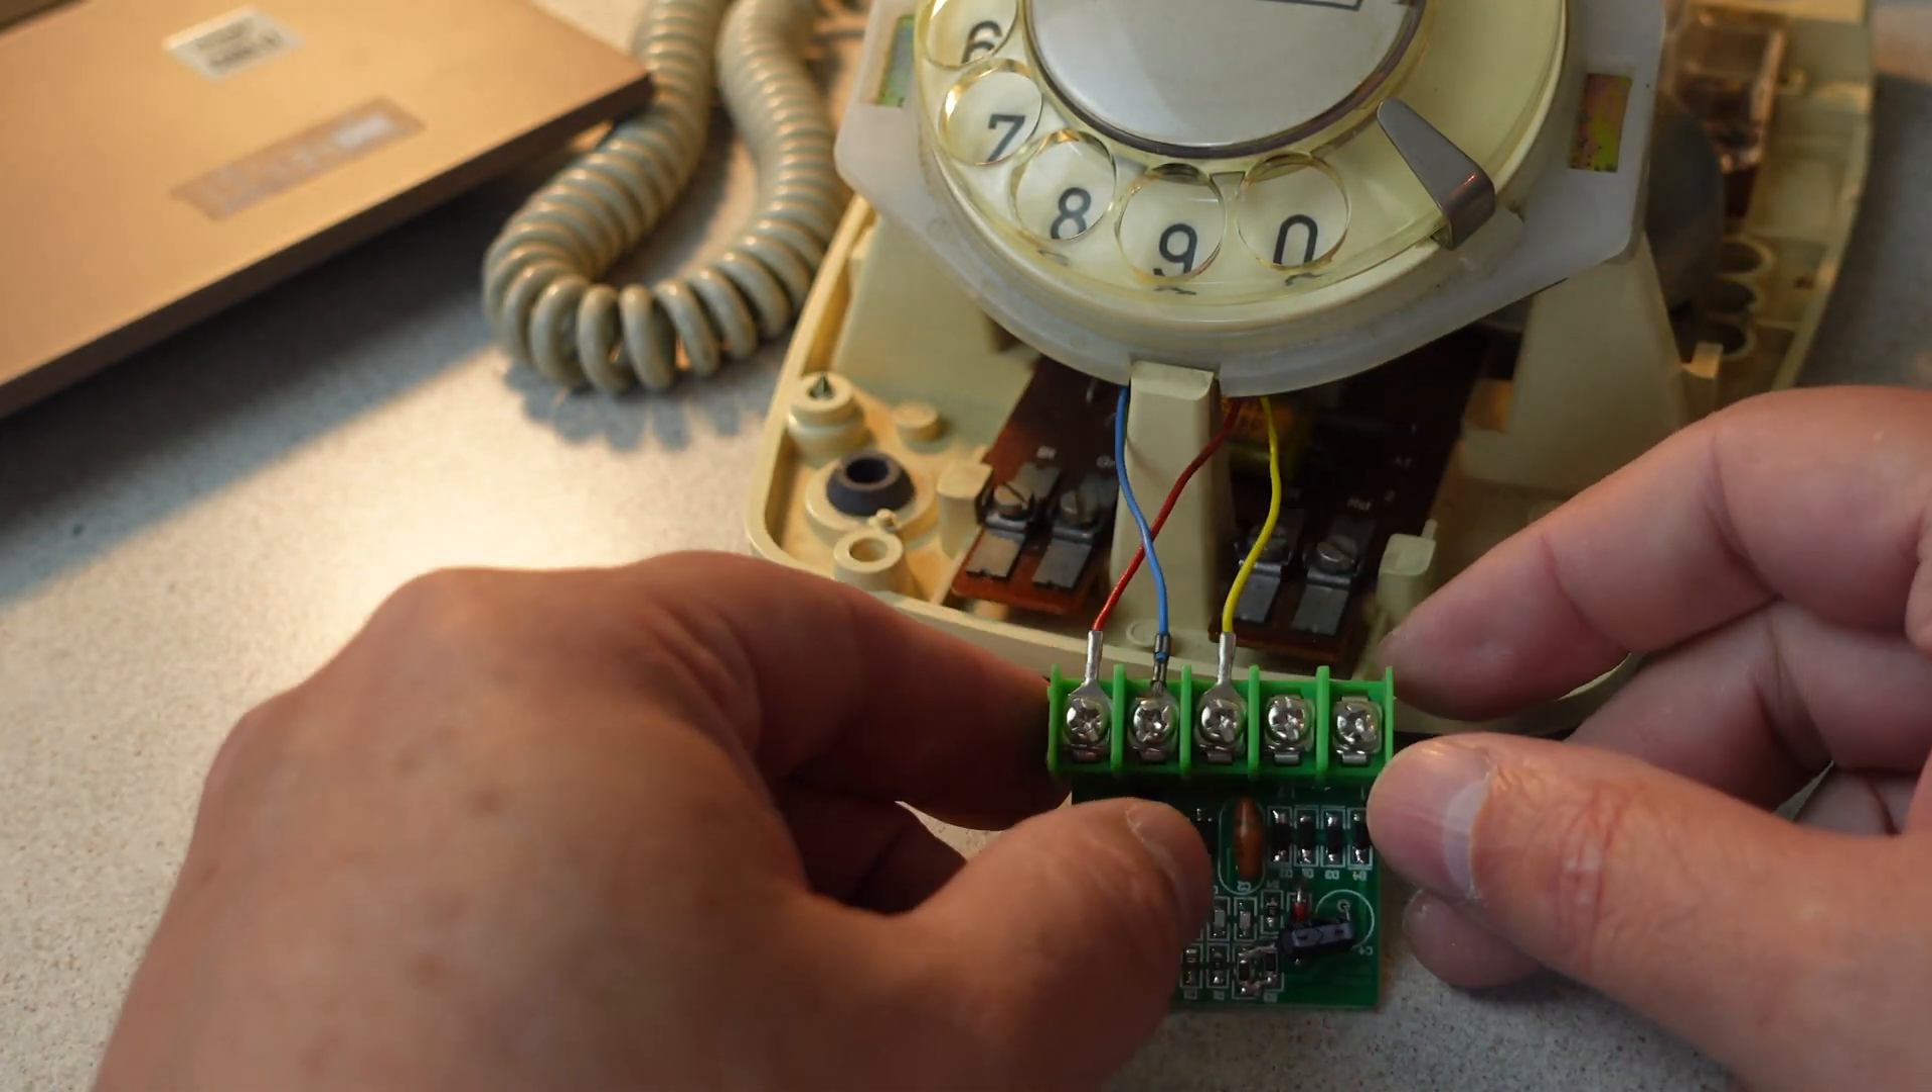Nou de kieschijf die zit nu aangesloten. Hou ik er nog twee connectors over.